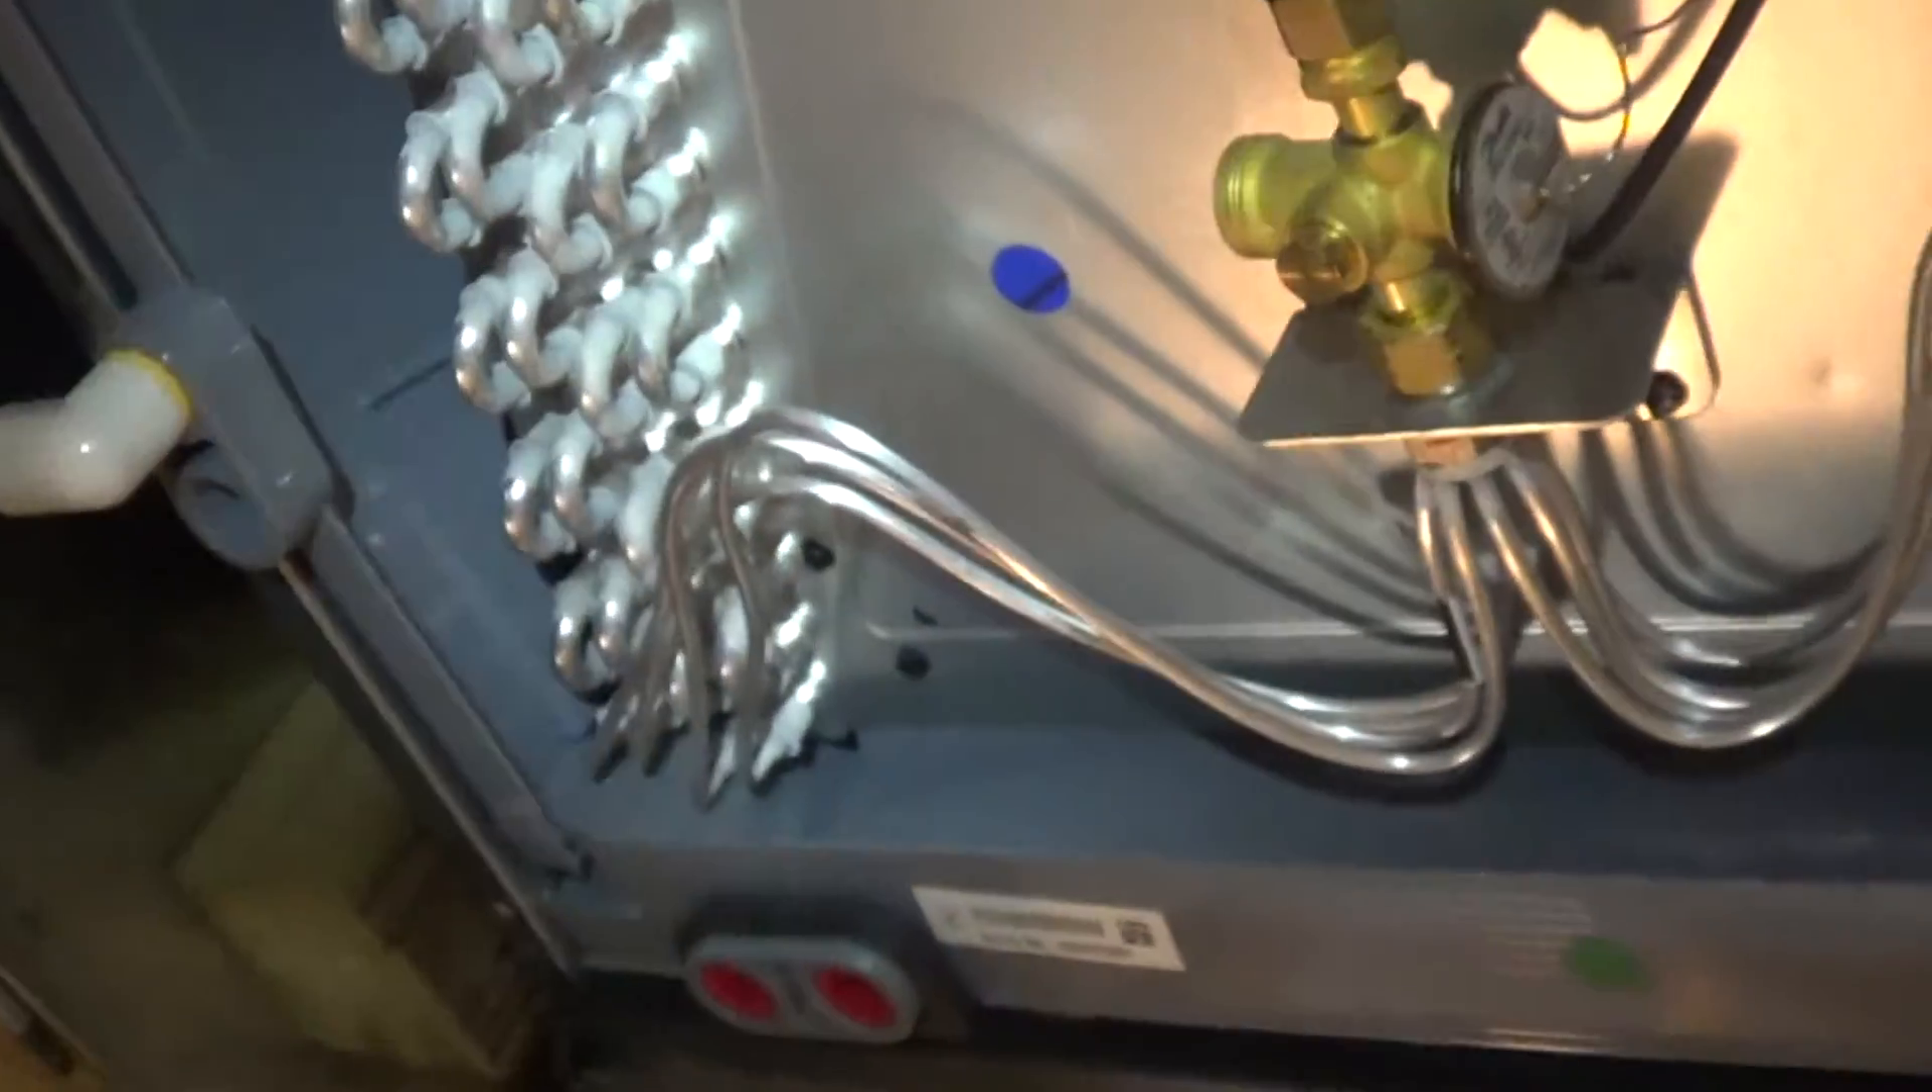Here's the coil mounted in the unit. So you can see it's not going to corrode anymore.